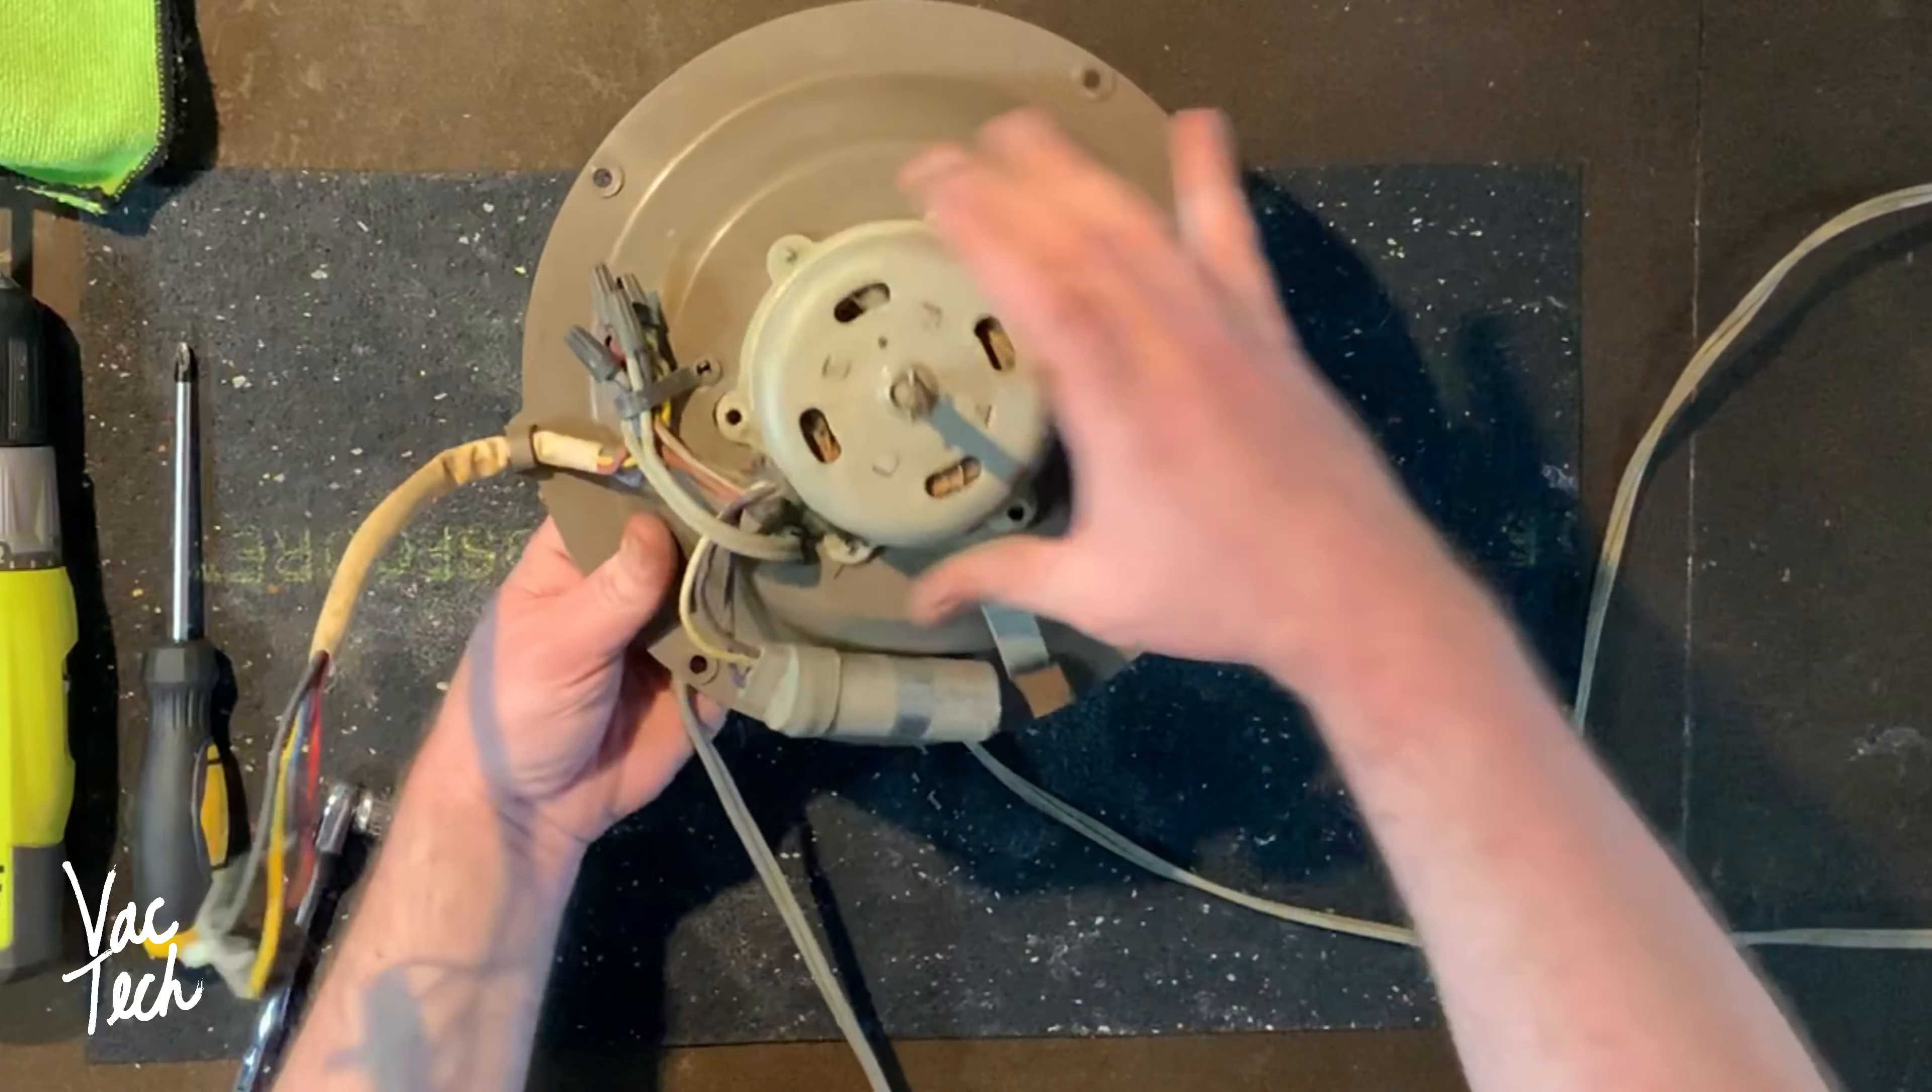Got this thing now apart in layers last thing I'm going to do is remove the motor which is sandwiched.